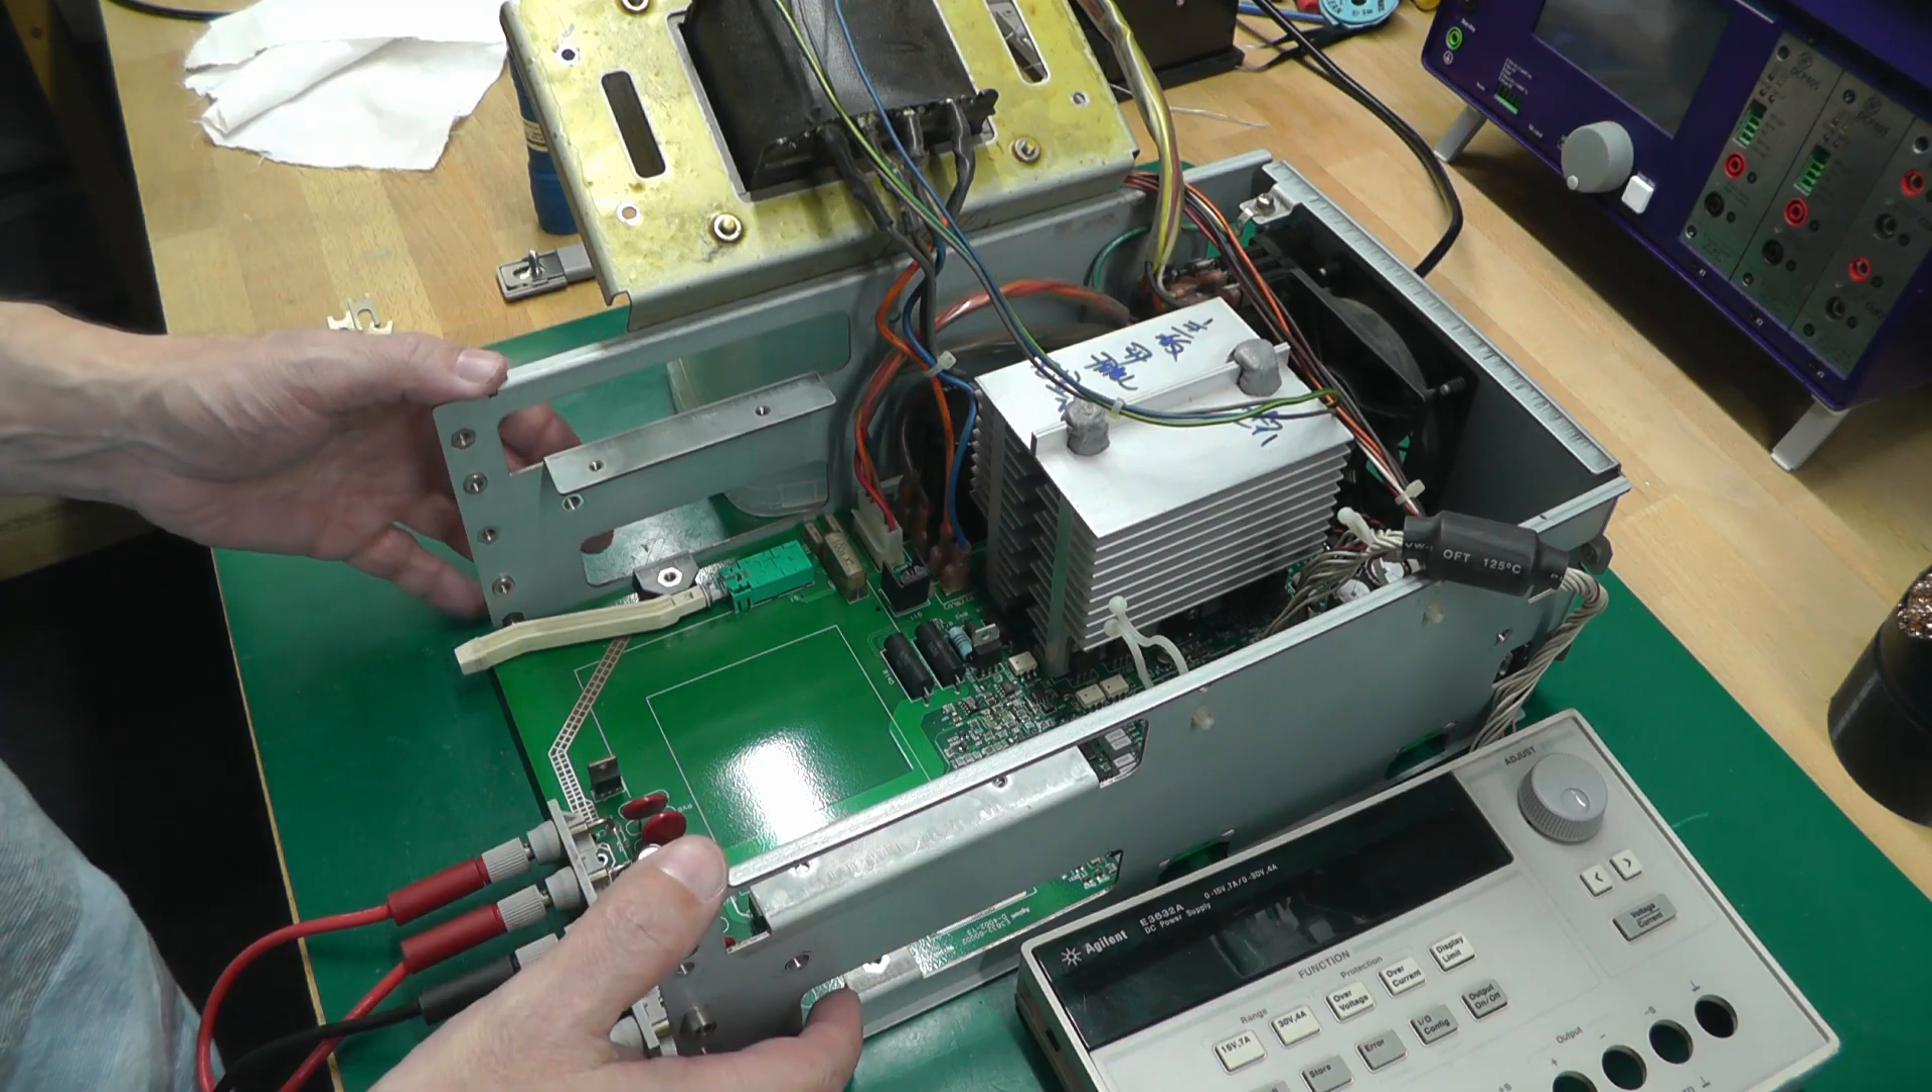Okay I've disassembled the power supply. But it's still intact. It's still all wired up.